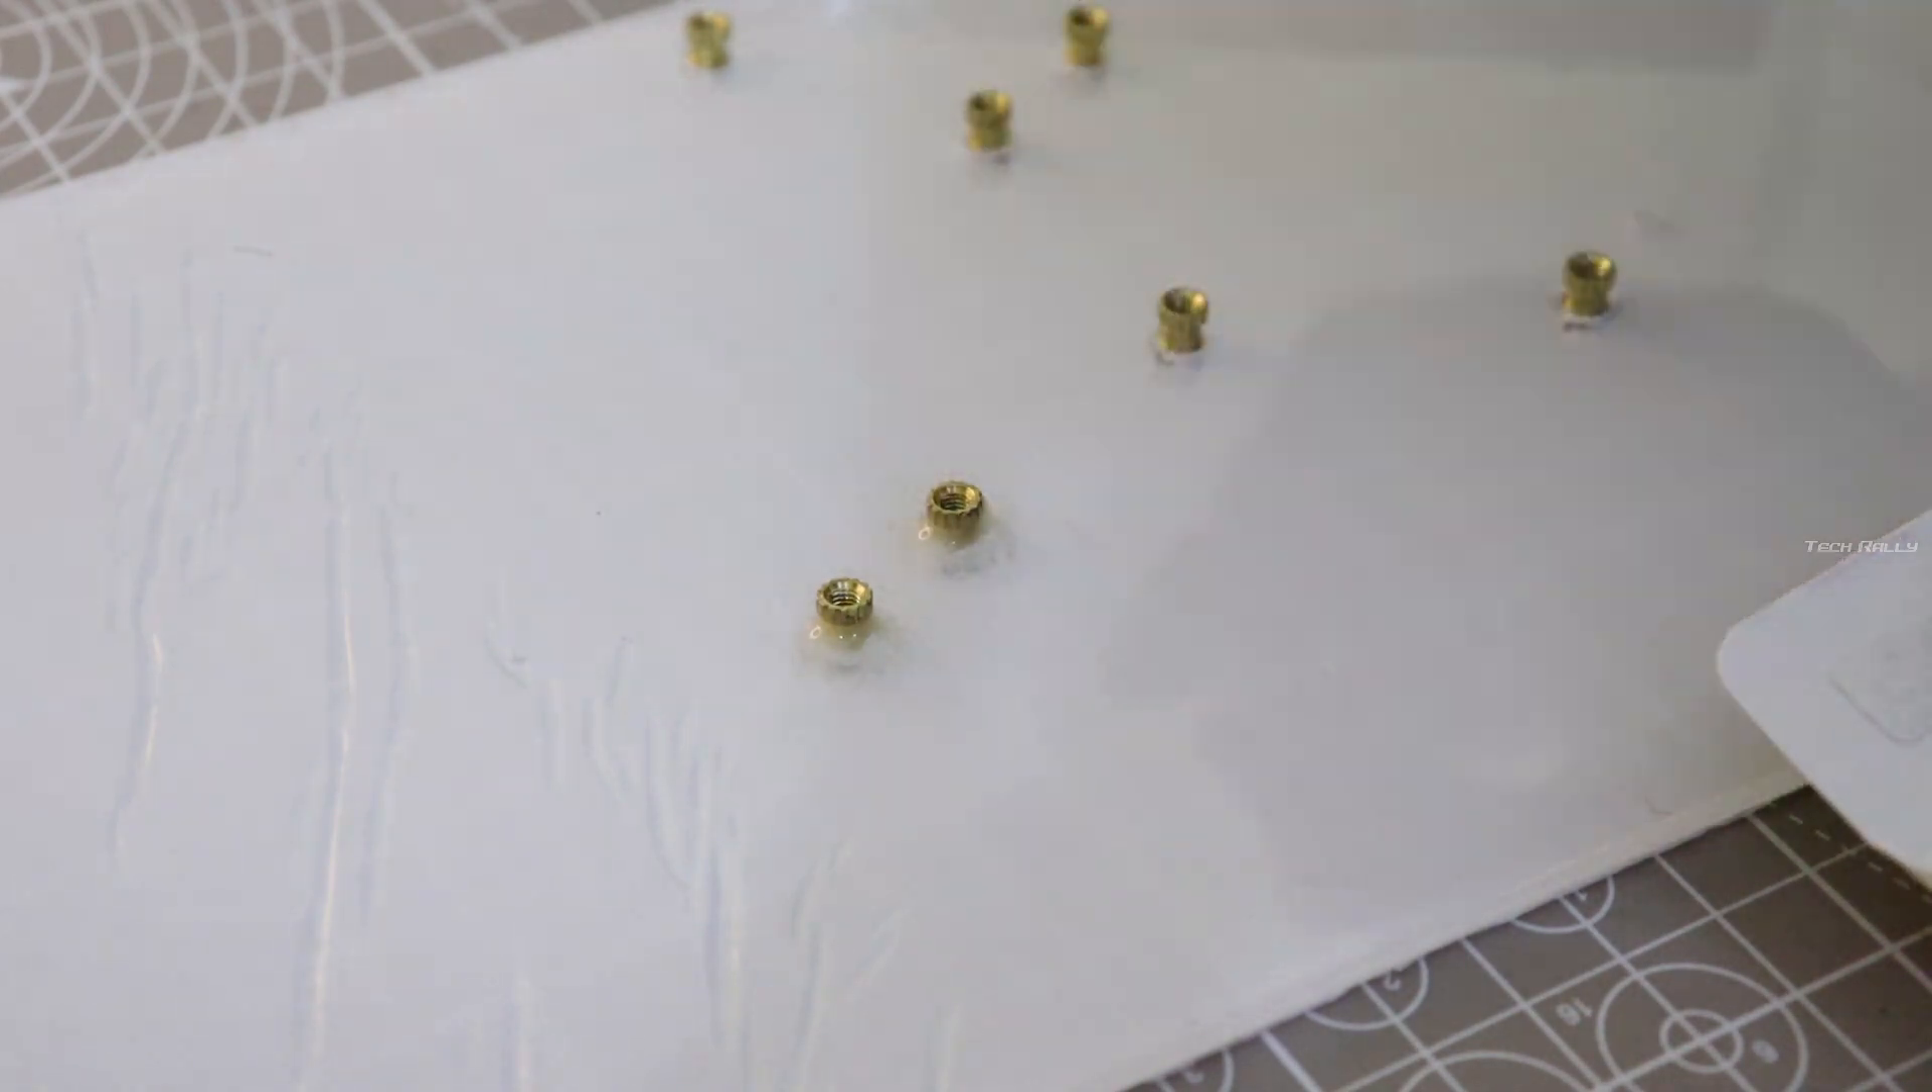Using the soldering iron, I heated and inserted this thread insert into the acrylic sheet. I applied the epoxy glue over the thread insert to increase the bonding strength.